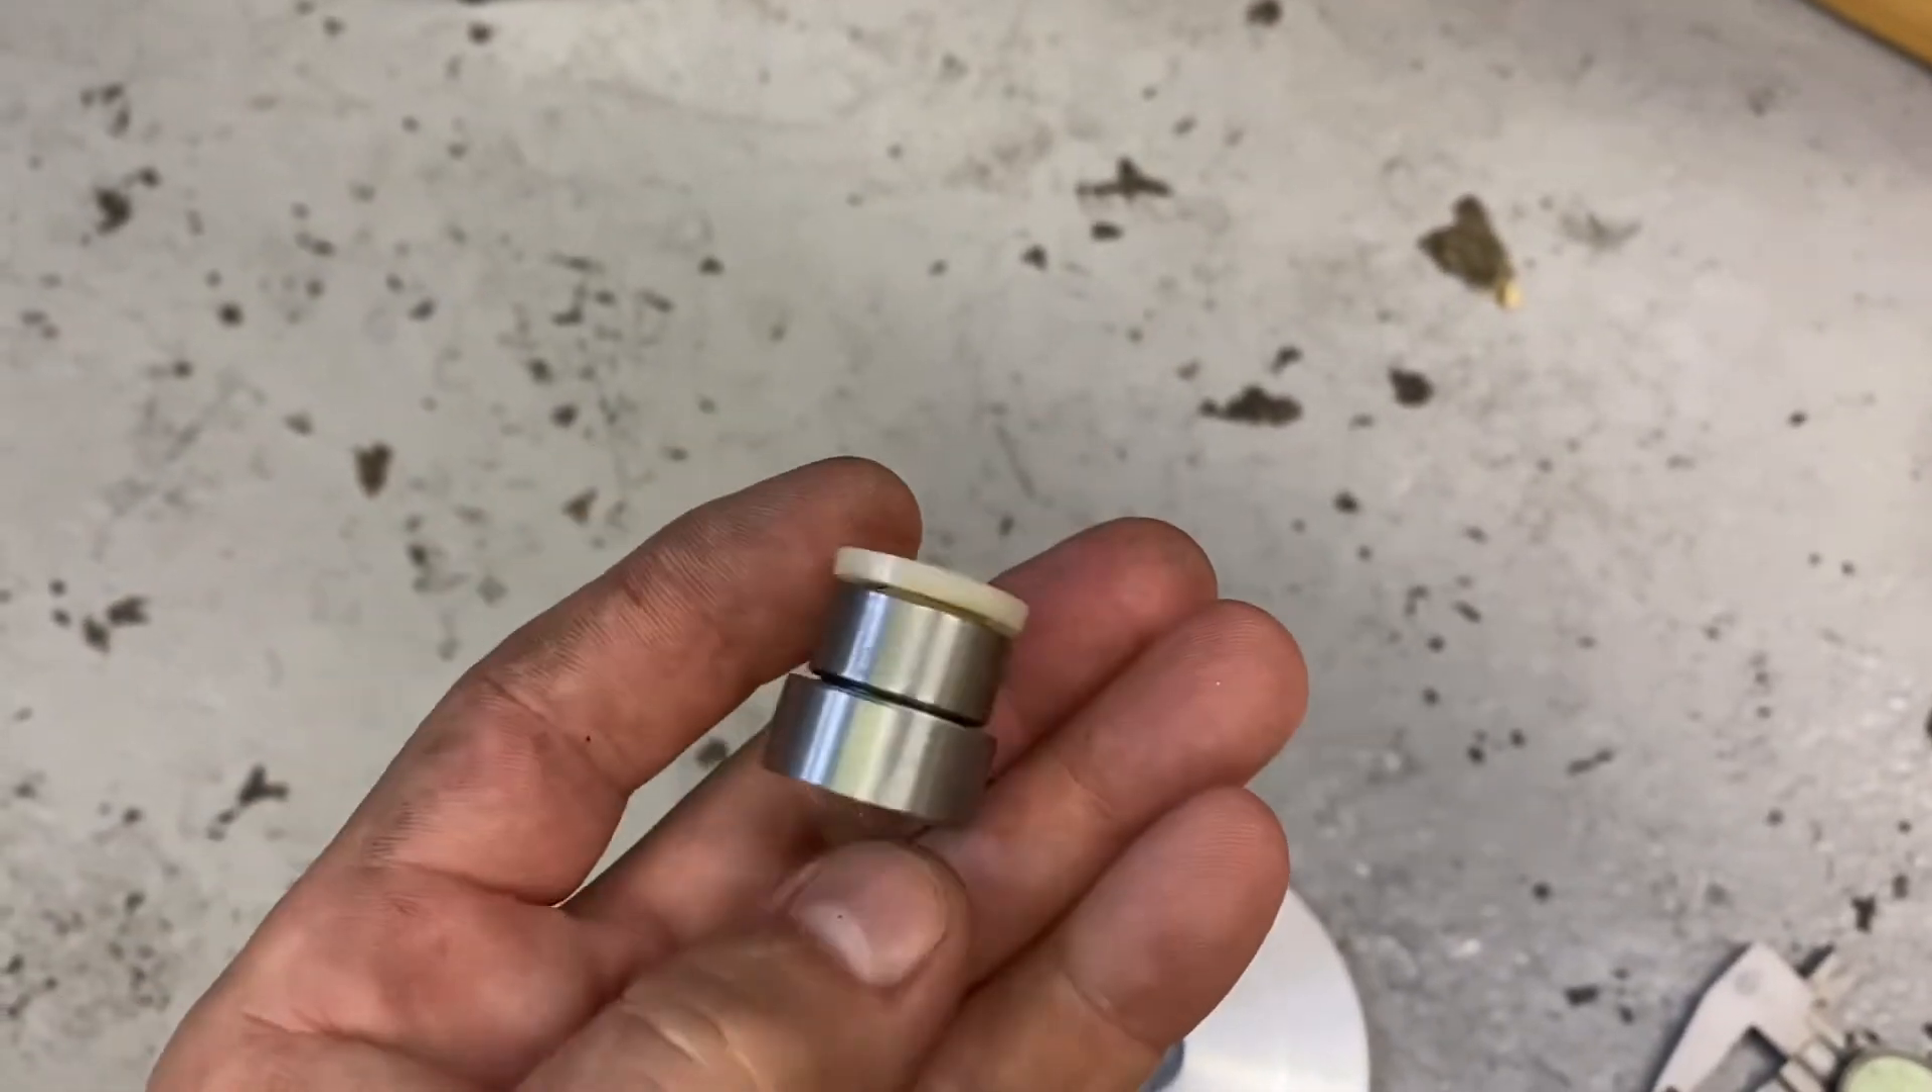So difficult to do with one hand but that's the plastic bush pressed into there so that is now my motor coupling.